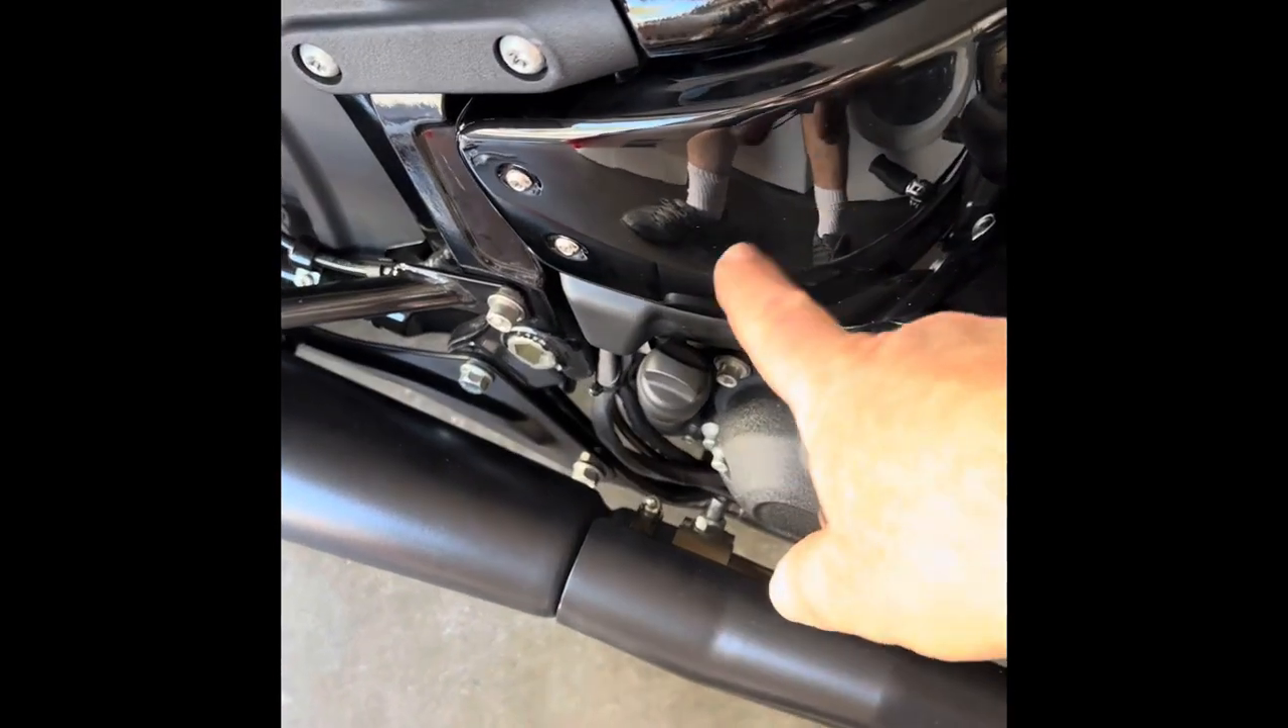So got the right side cover on uh just two screws.